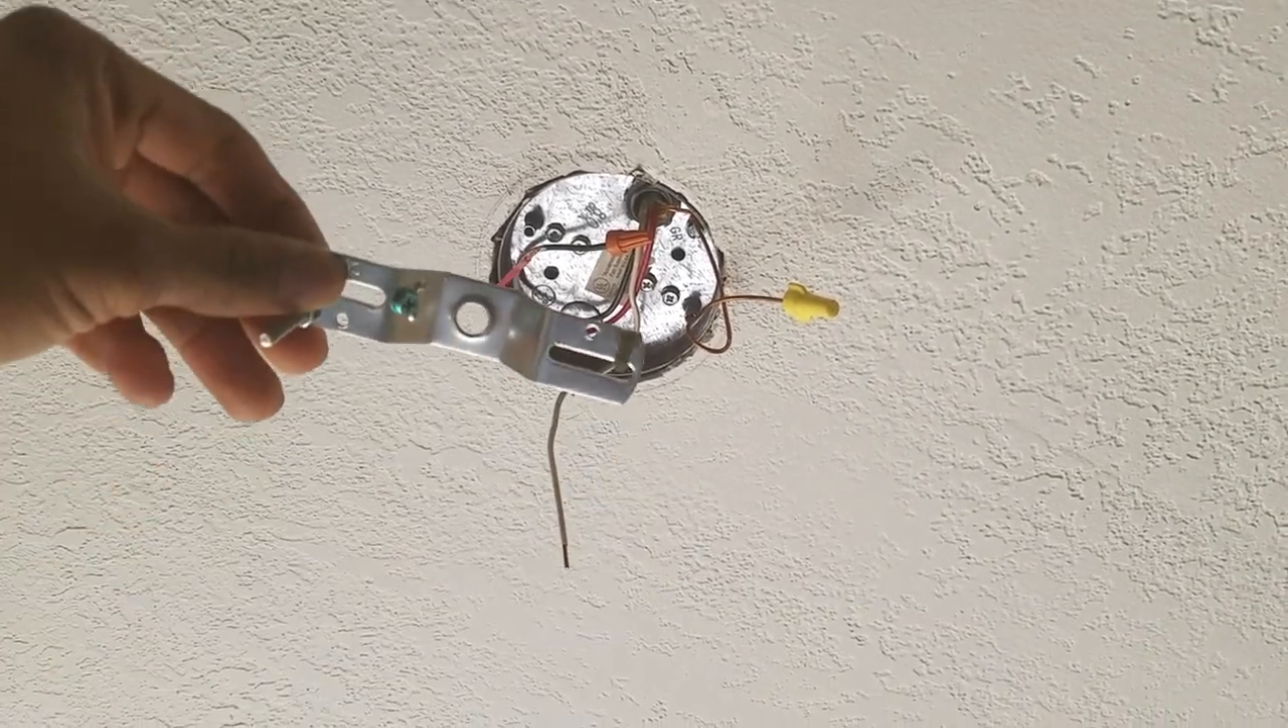All right really quick the old hardware has been removed the new hardware is going to get mounted right here.